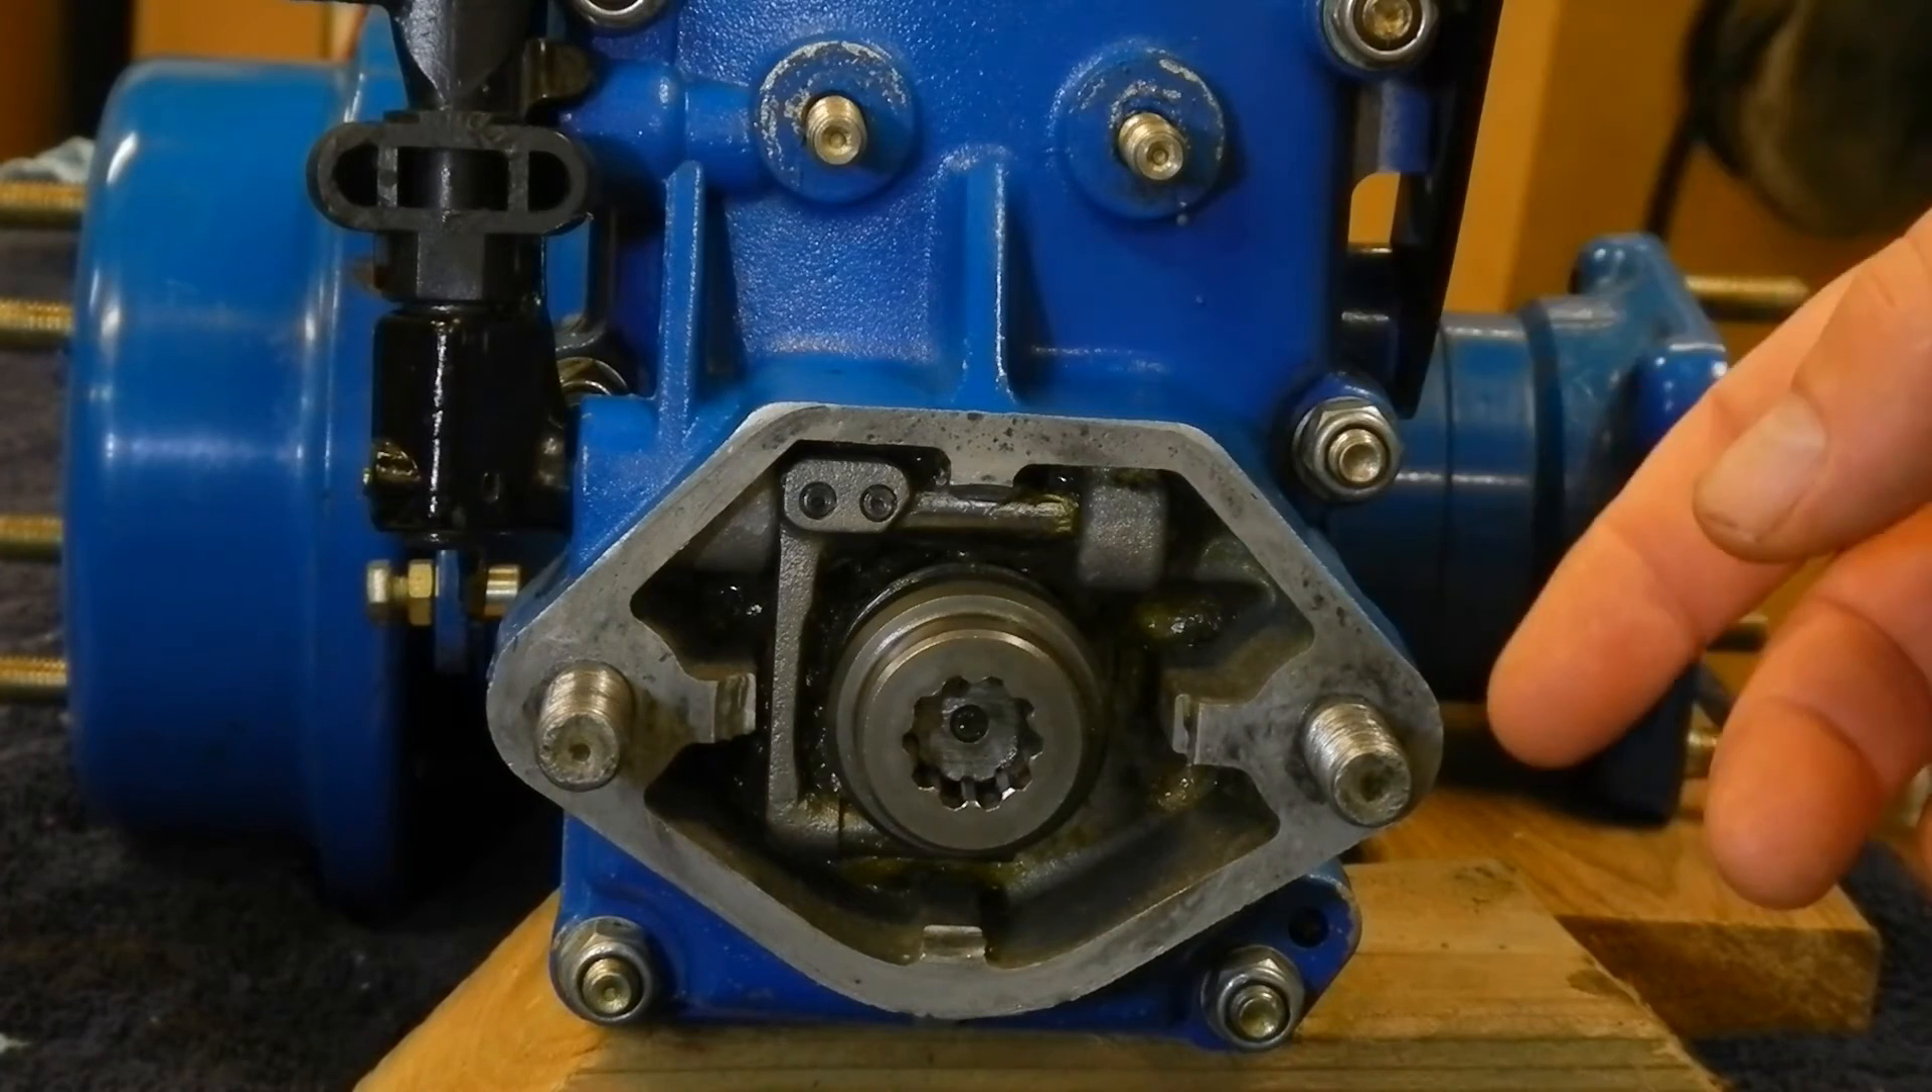Uh, I've taken the PTO cover off, and removed as much of the grease as I could to see what's going on.